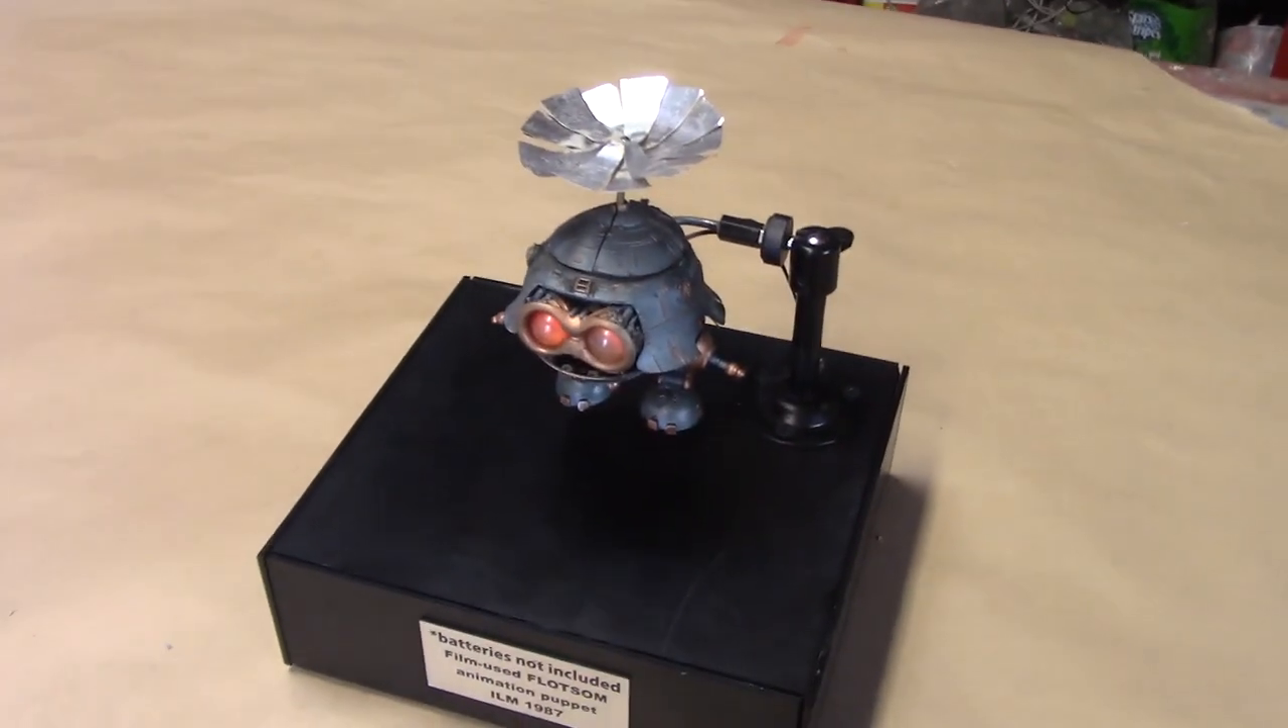I have the laser etched aluminum plaque in place.